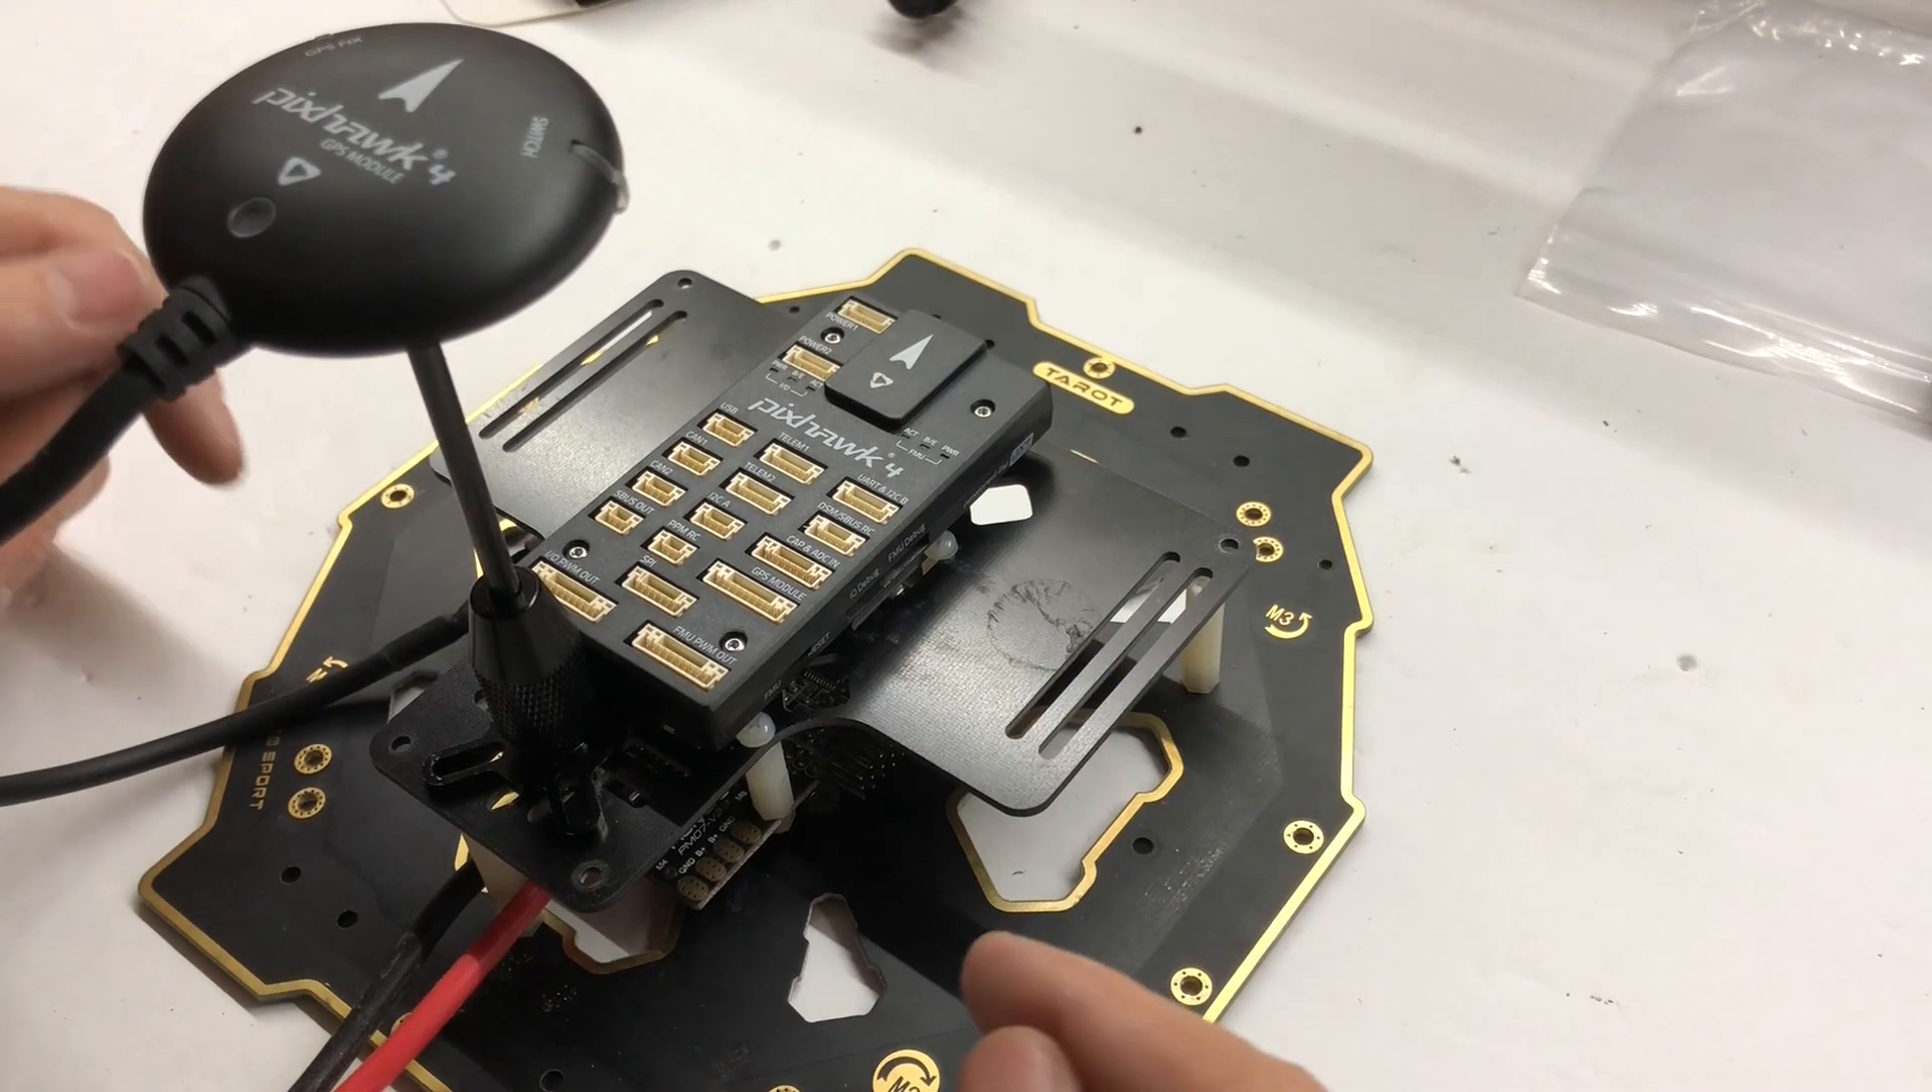I've added this top plate here.